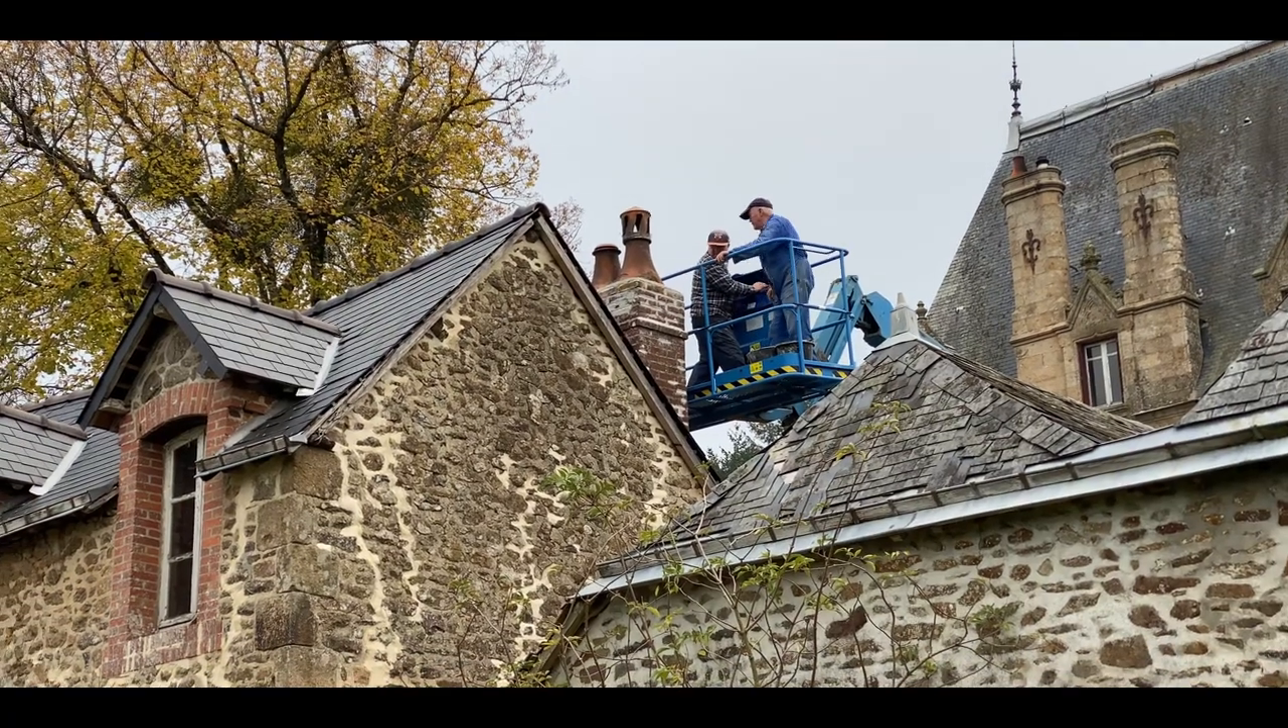The cottage has got chimney pots now it's complete.